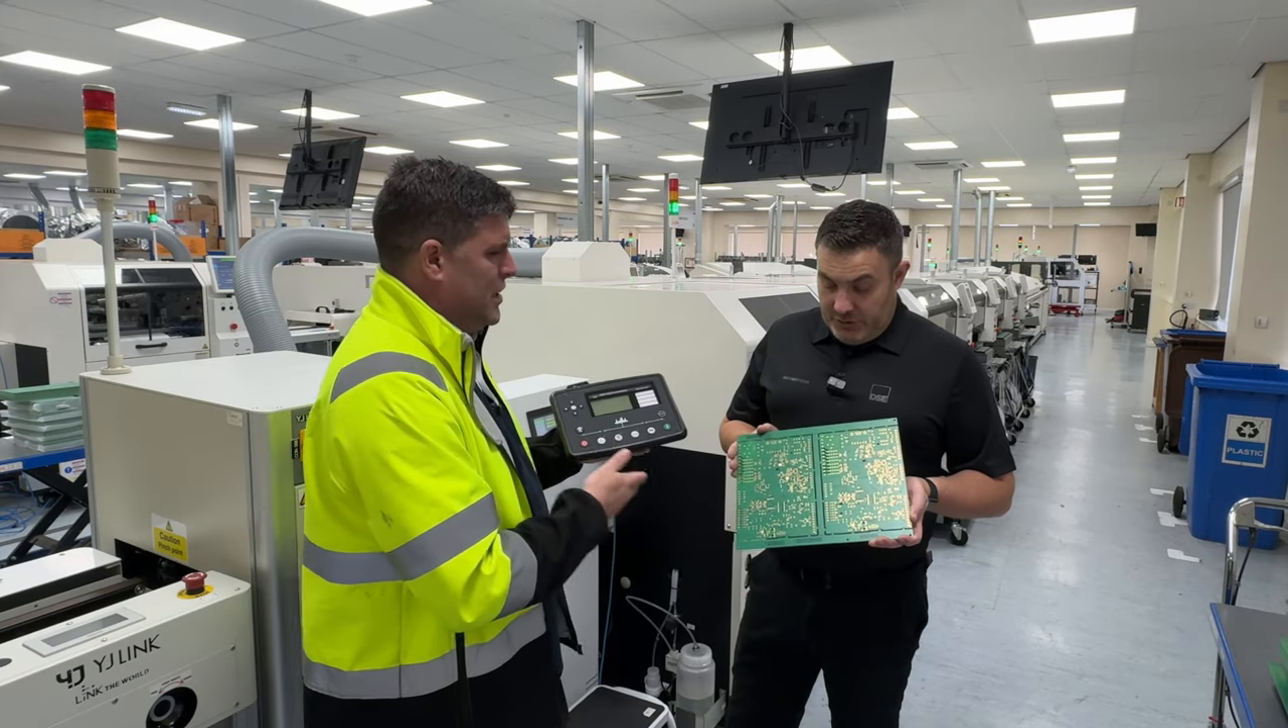Remember, folks, the DSE 7320. Adam, it all starts with this board. It does. But Adam, it looks a bit too big to fit inside this one.